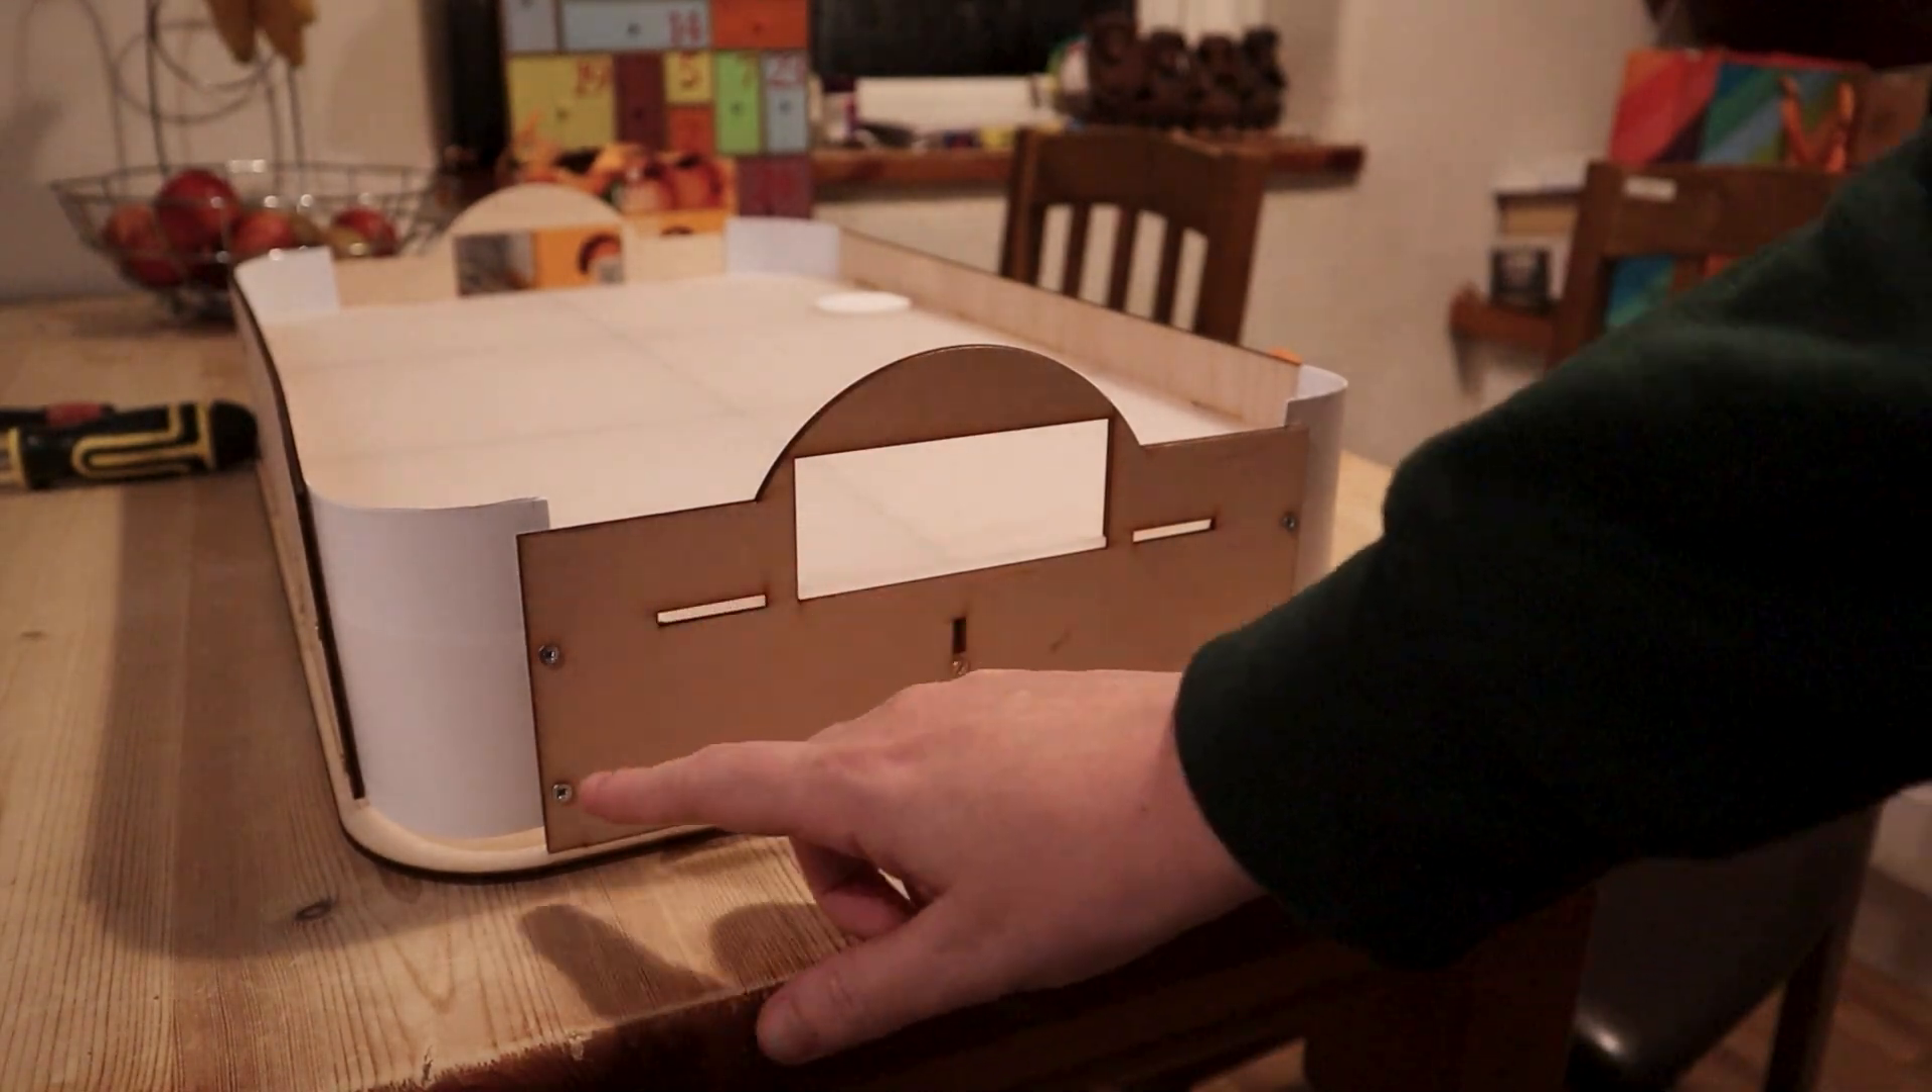Here's the box assembled with all the screws.